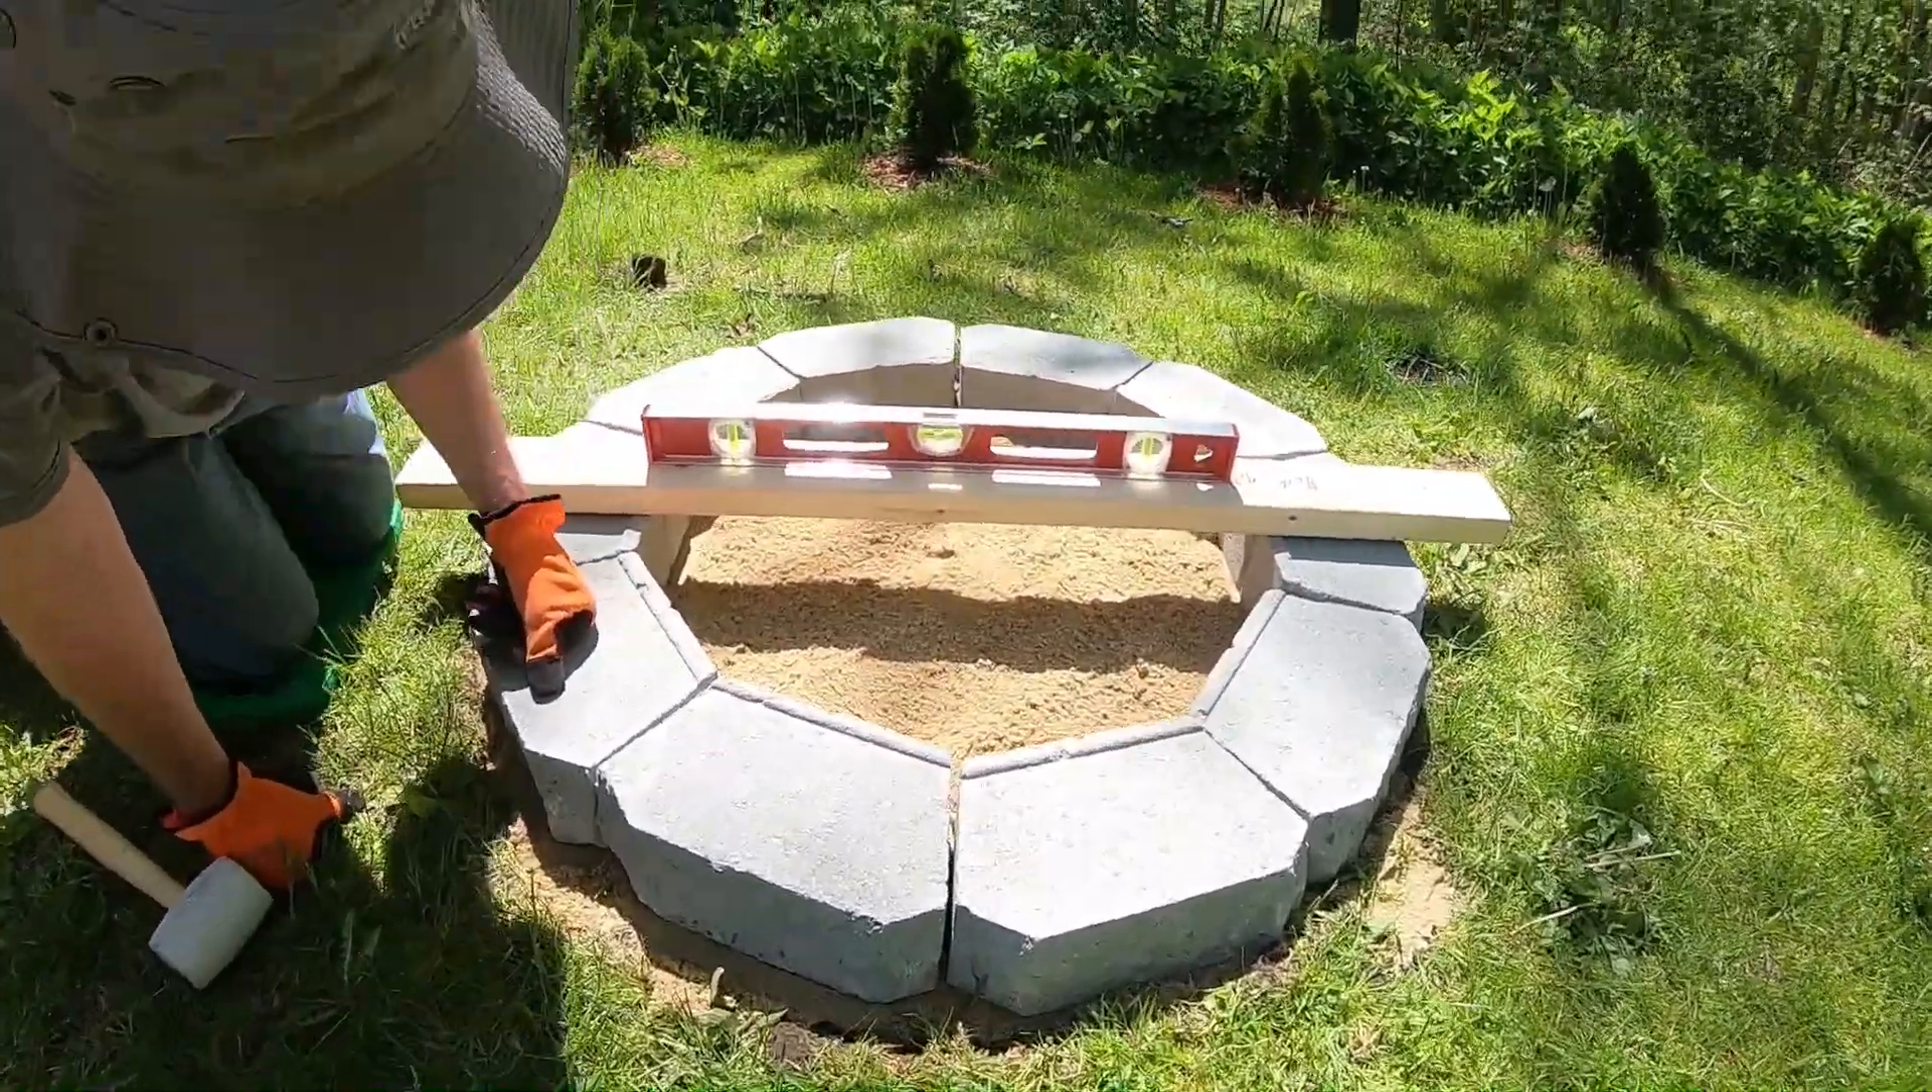Okay, well now we have the first layer or the first level of wall blocks down.